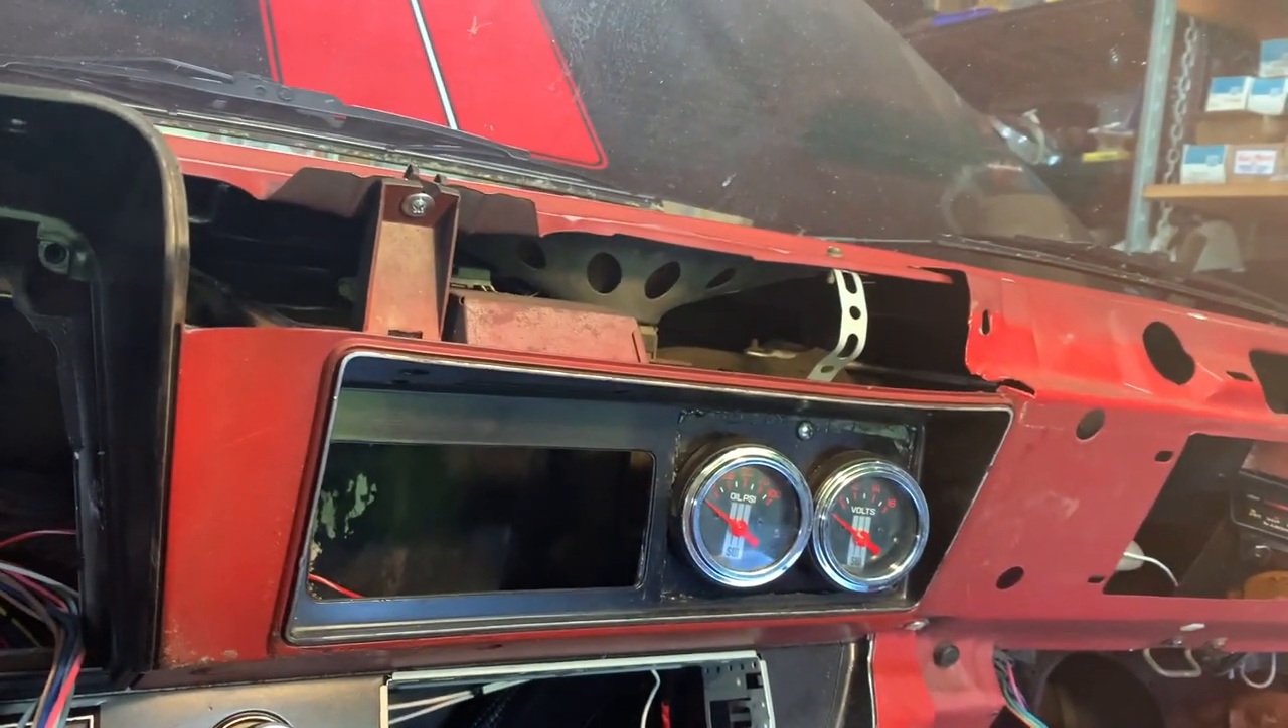We're making some progress i got the main part of the dash in.